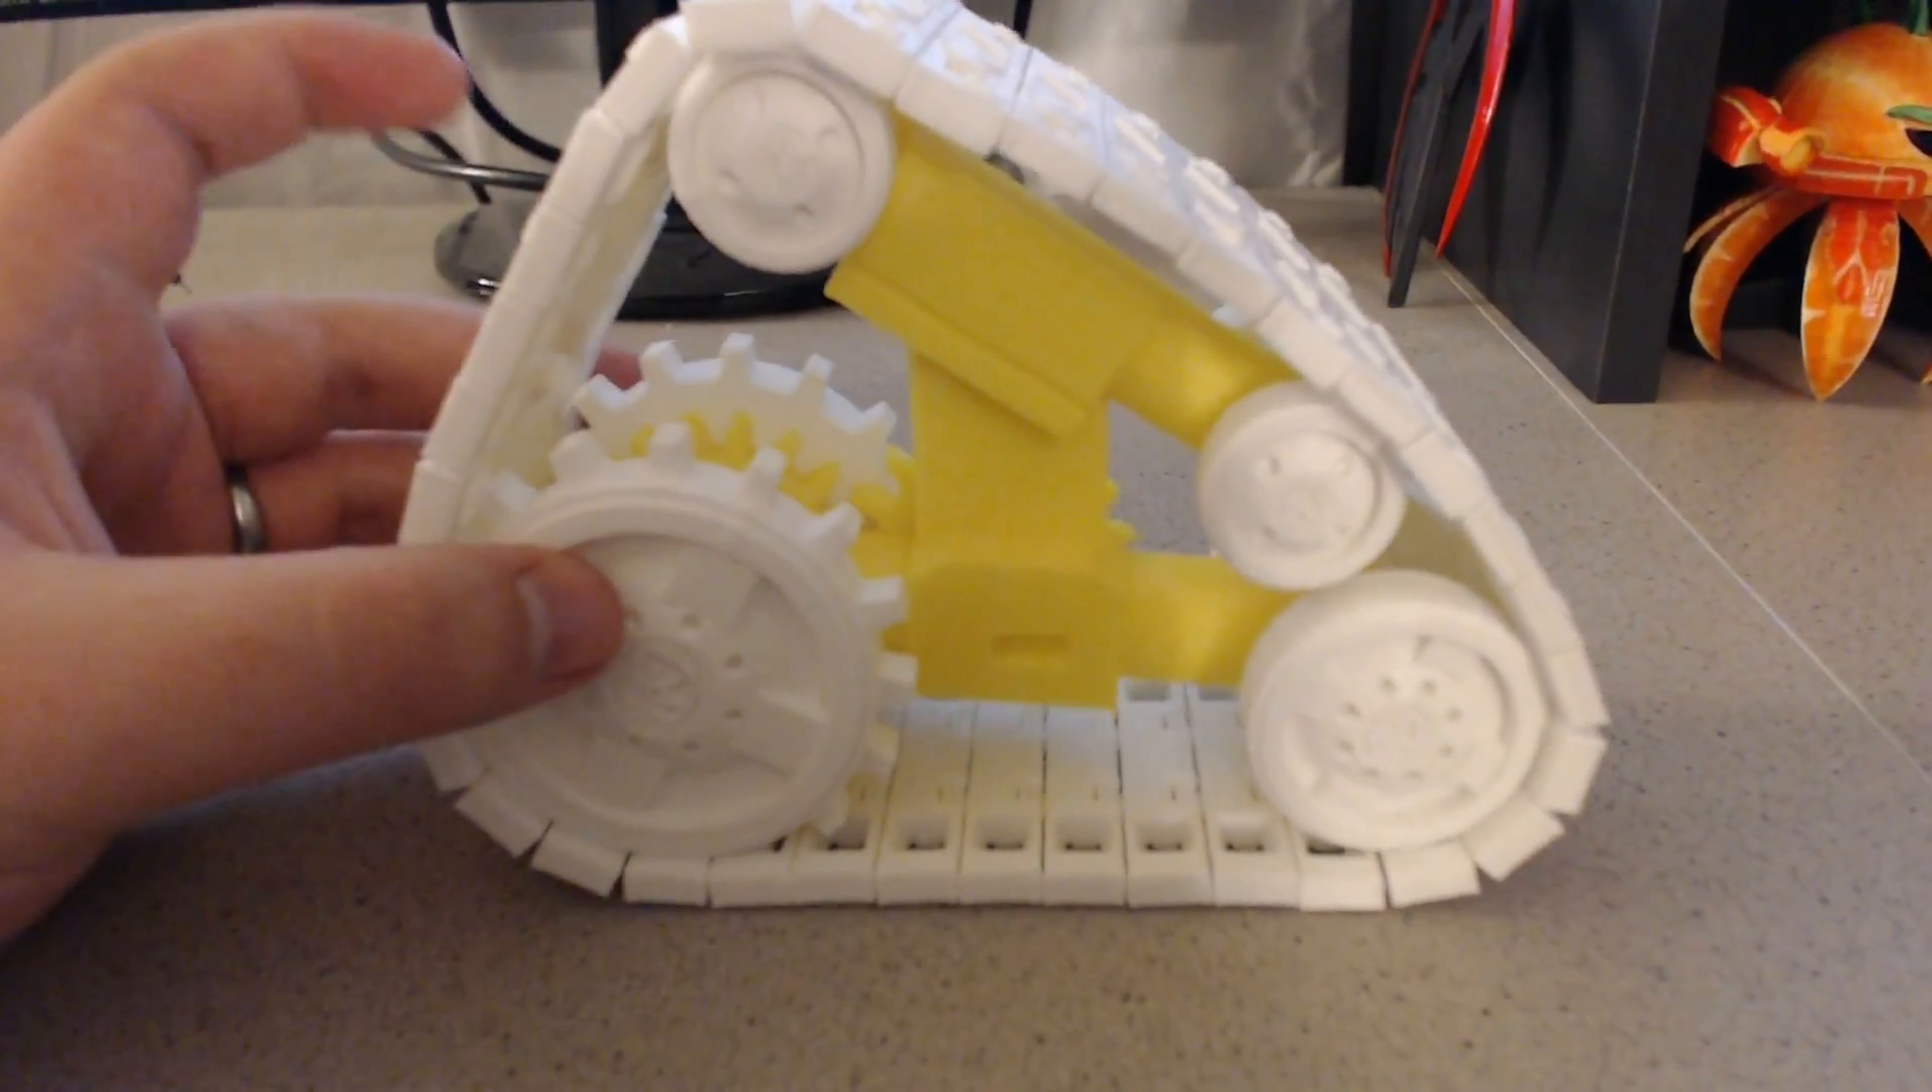Okay guys, well, this is the completed wheel system. It's all glued together and everything.